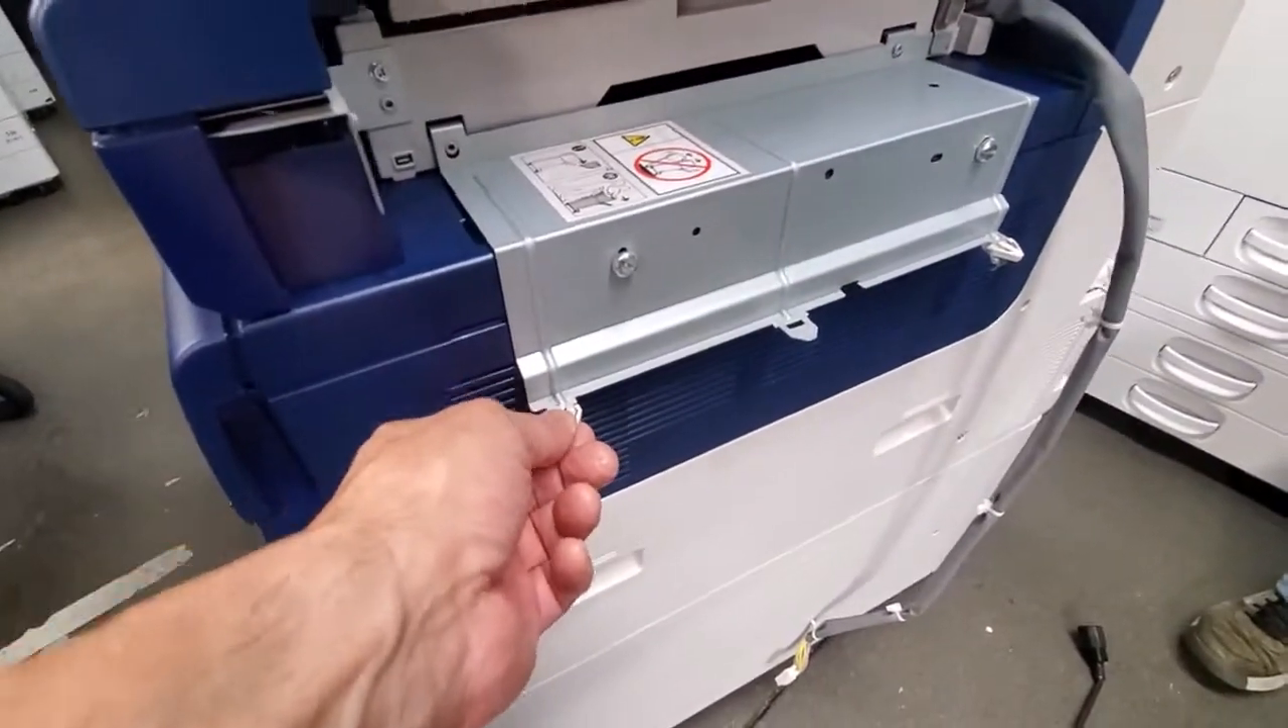So there we have our bracket installed.